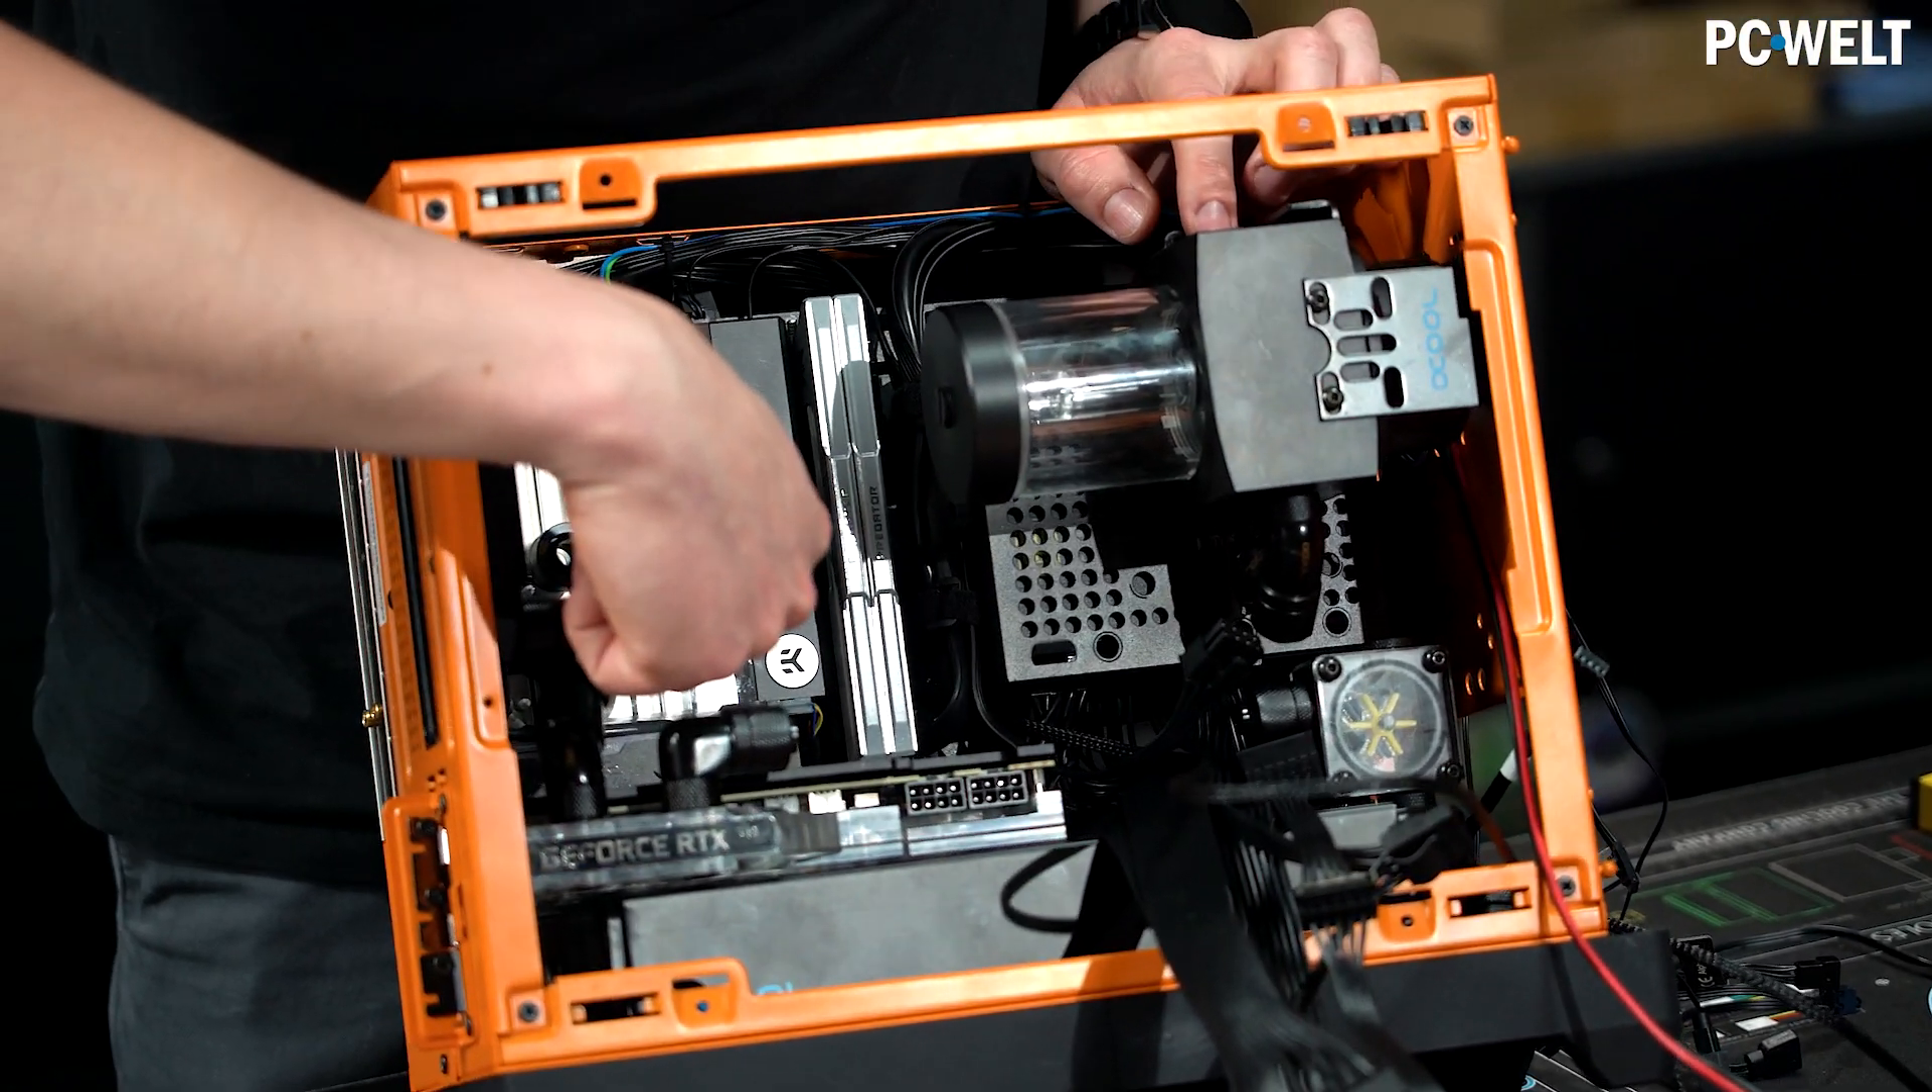Kleines Zwischenupdate, Ausgleichsbehälter mit Pumpe montiert.